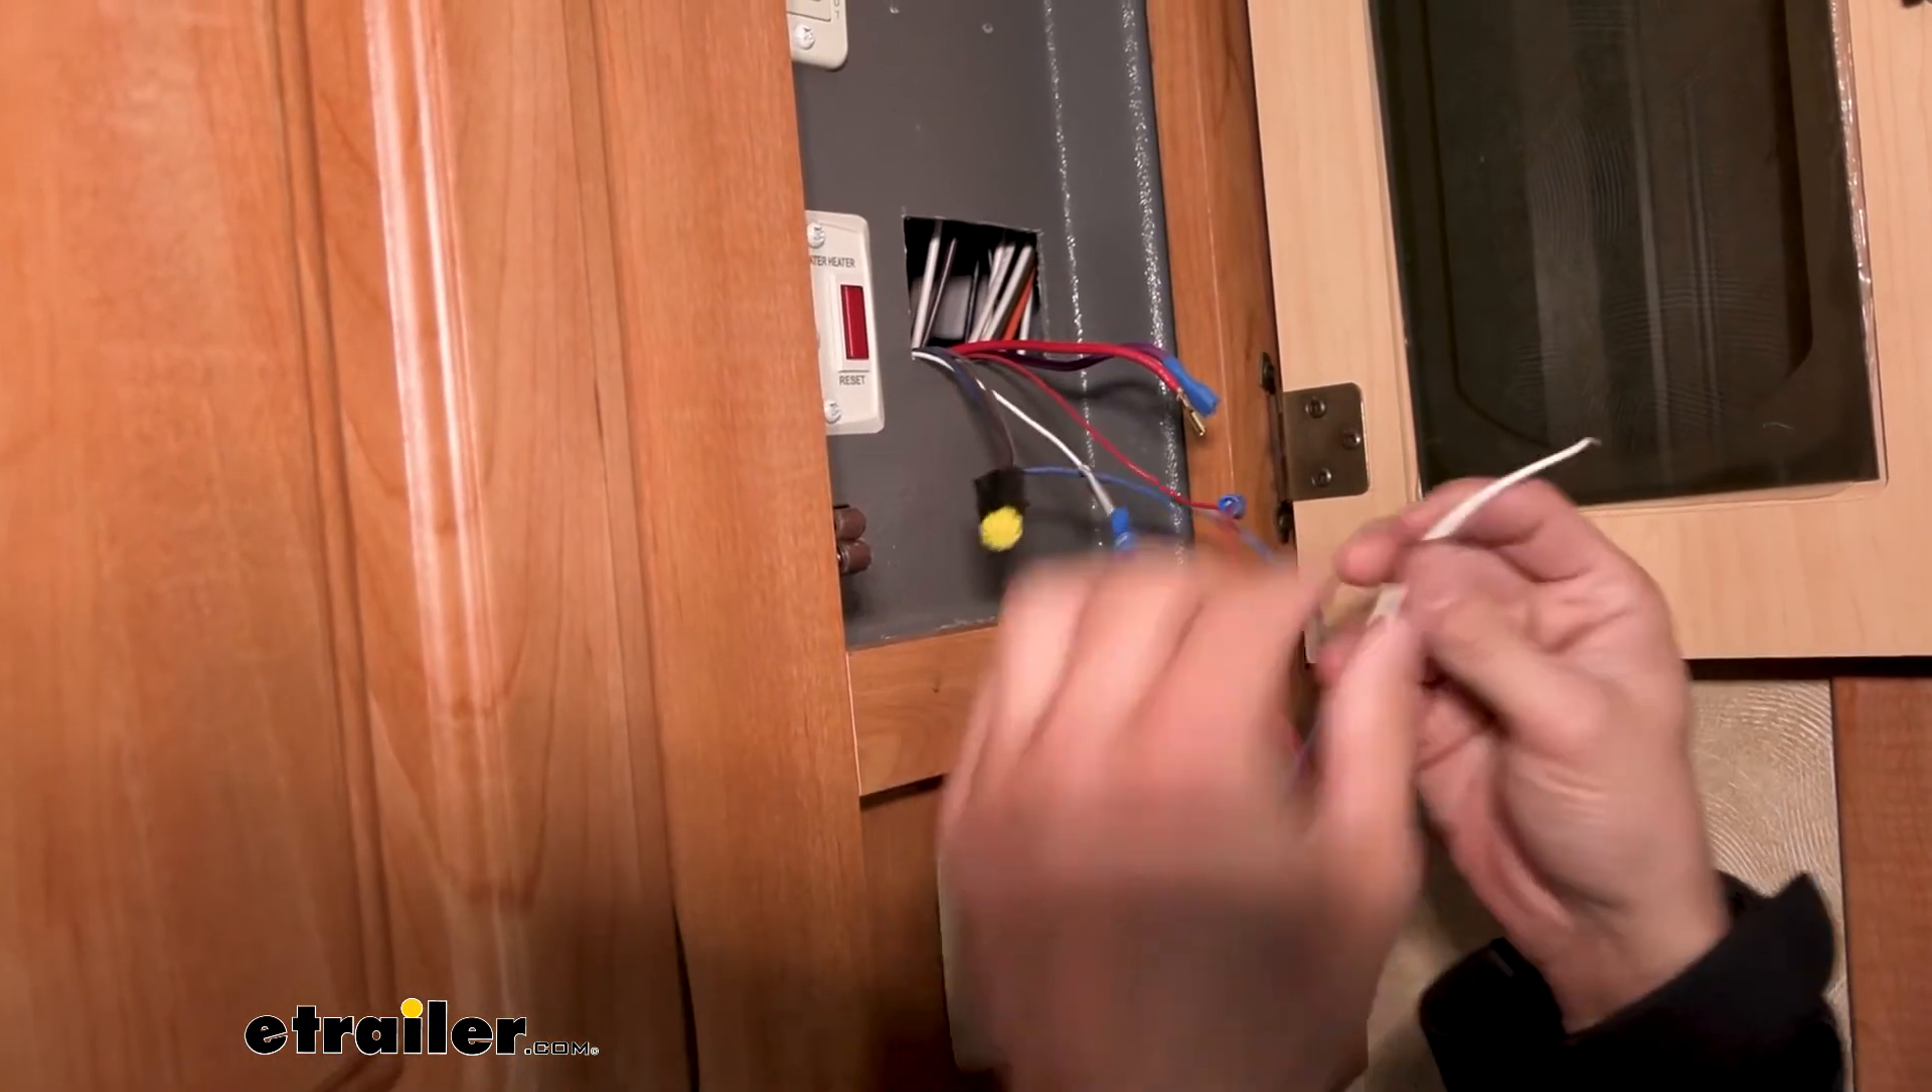The last wire that we have to connect is our white wire right here.